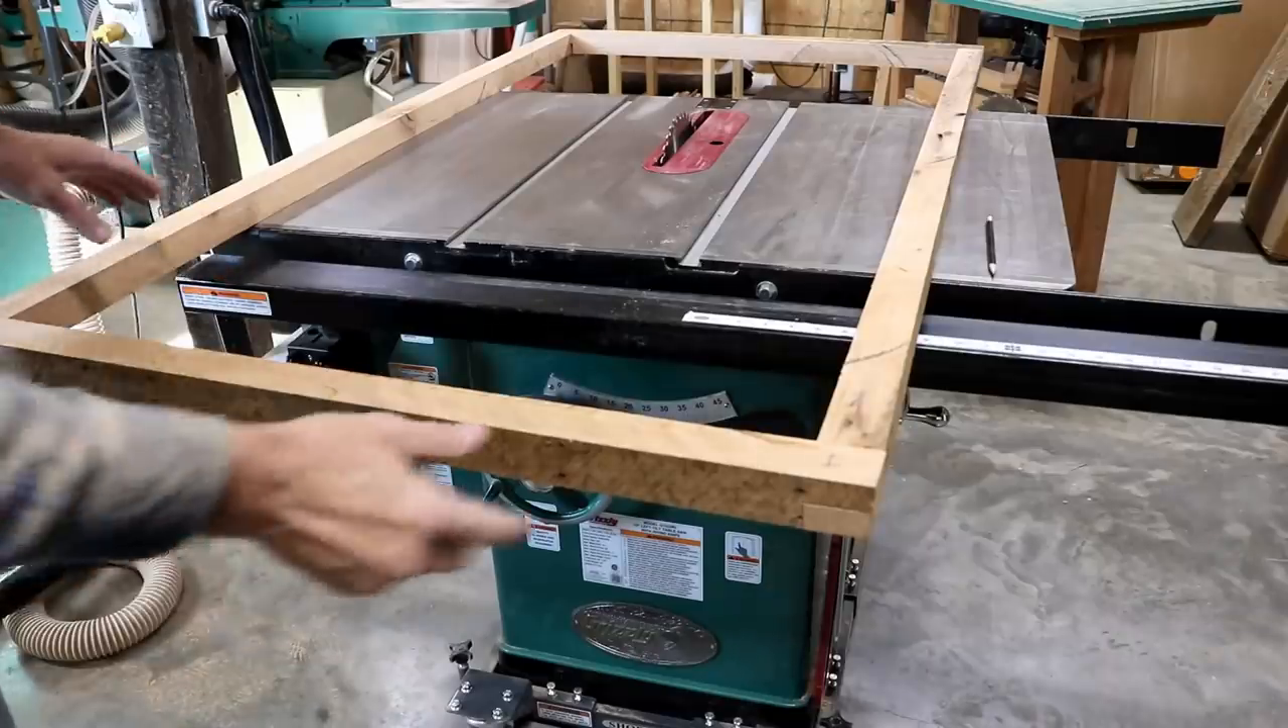So you can see I've got the frame built.